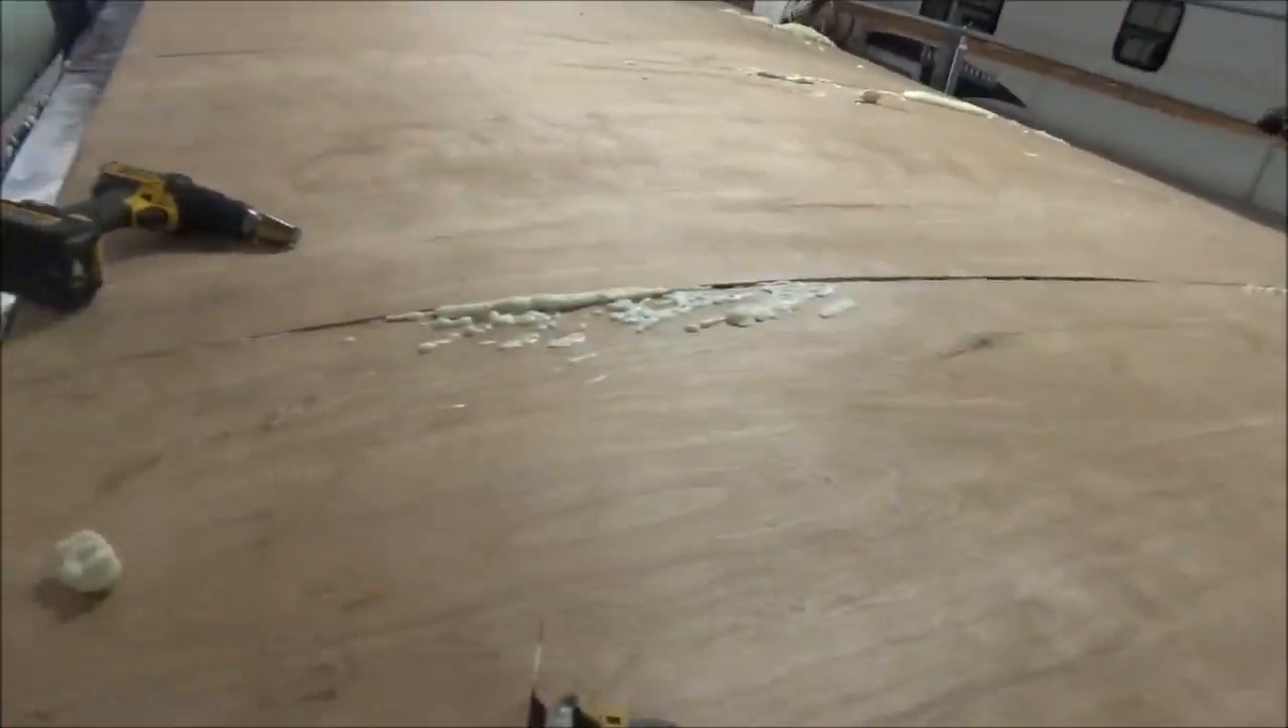We got the roof deck down.